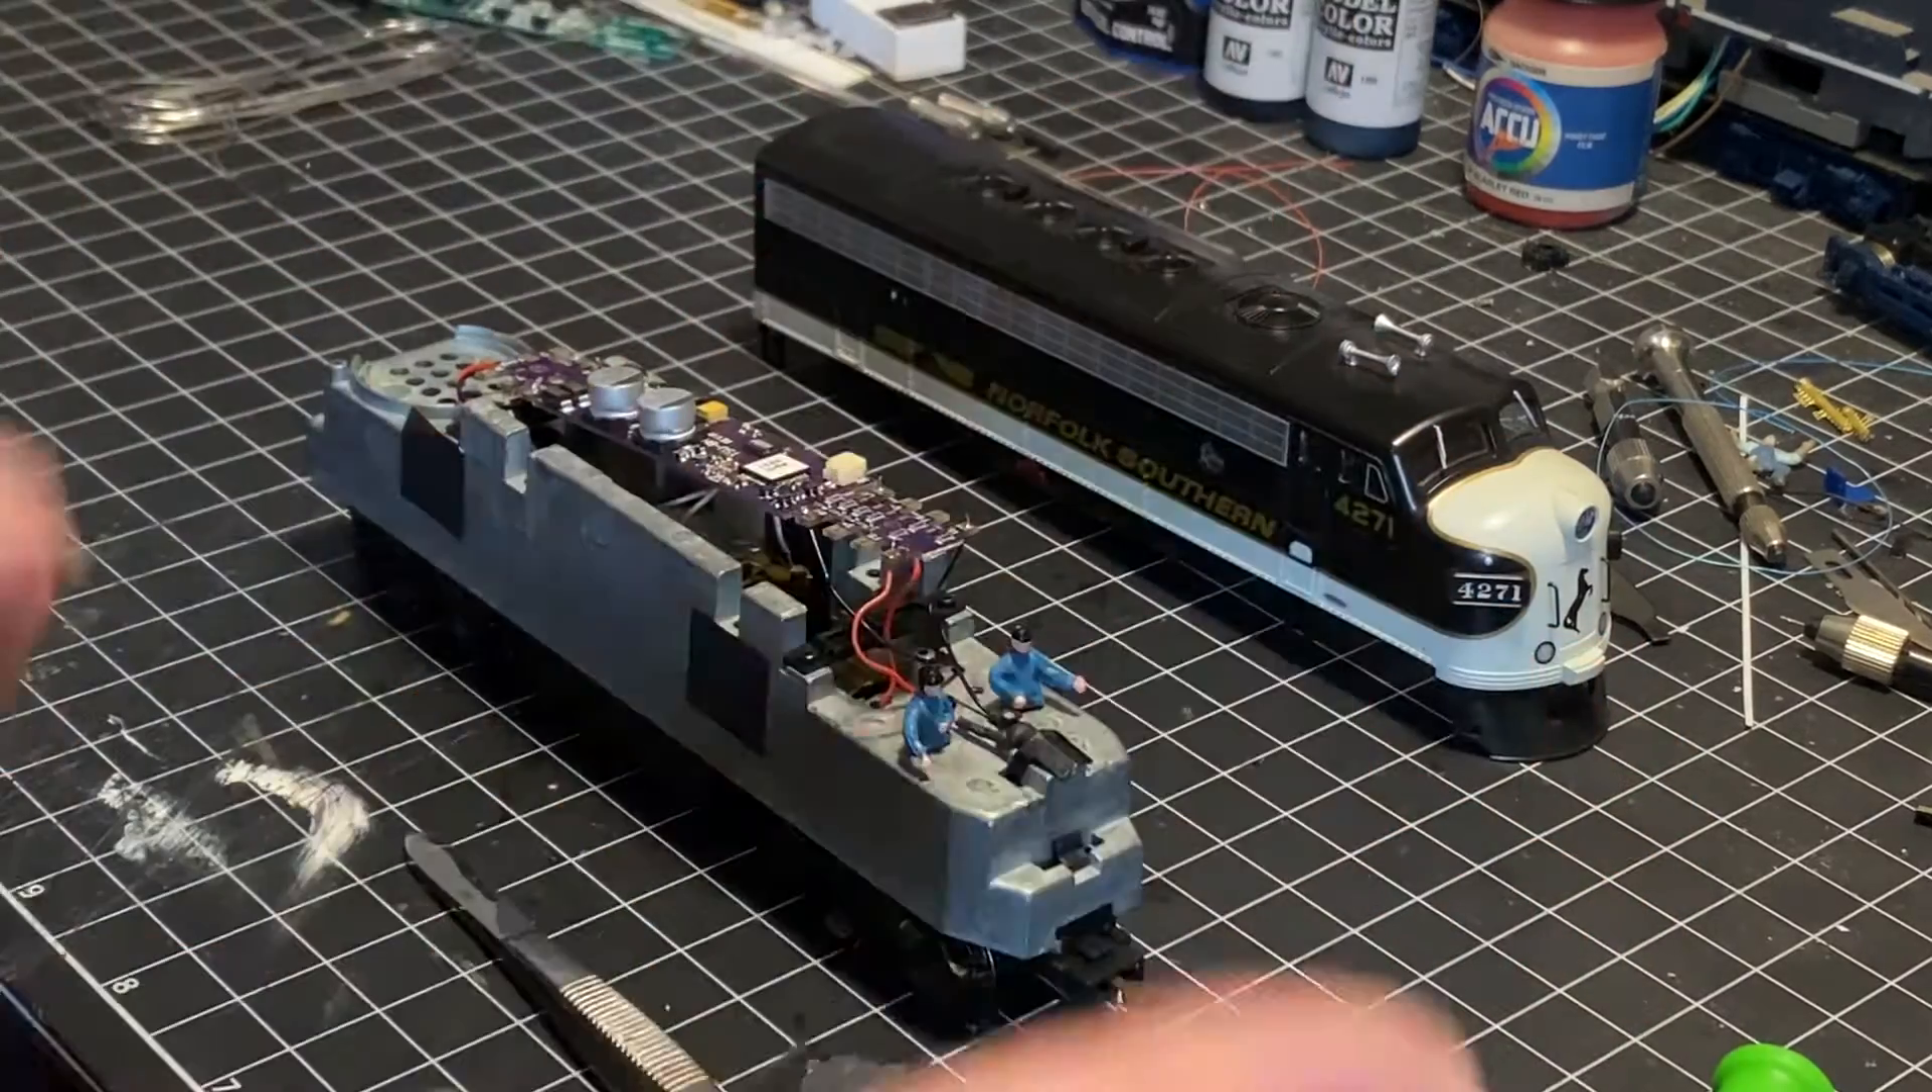So now this decoder is more or less installed. Now of course we have not done the speaker yet.